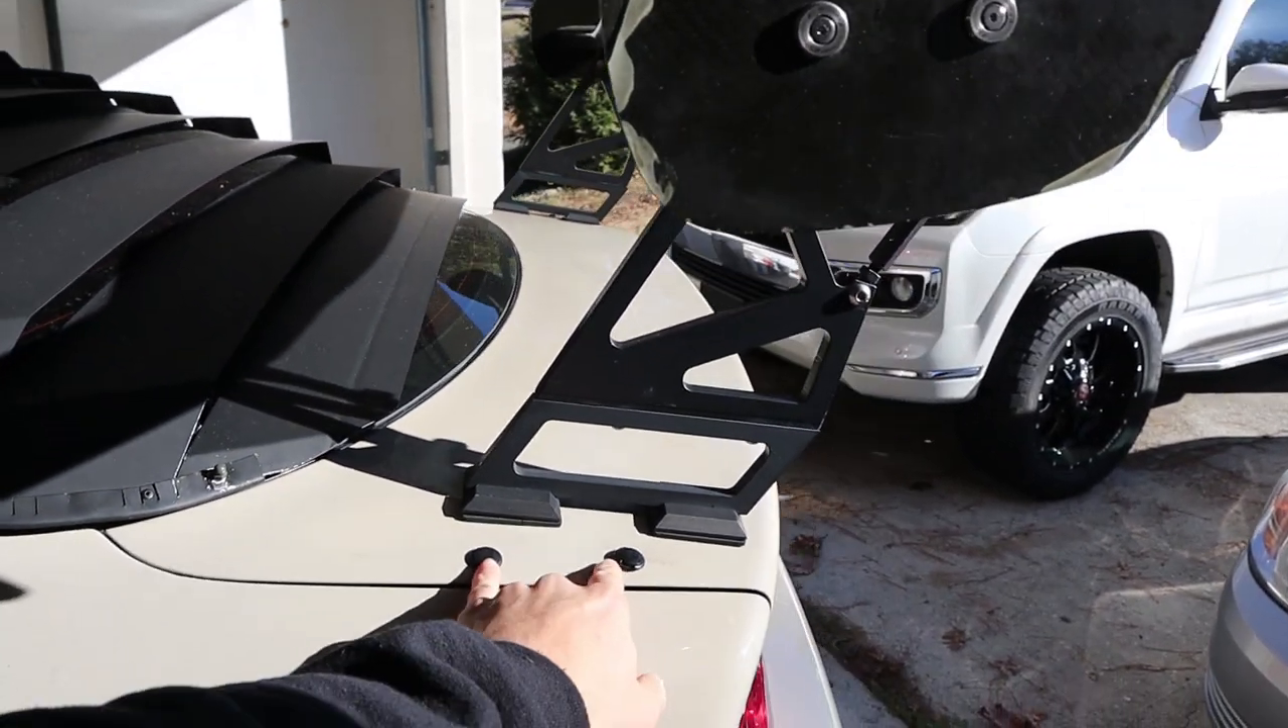So this APR, I think this is just the universal wing. That's why the holes don't line up with the stock type R holes or the A spec wing holes.